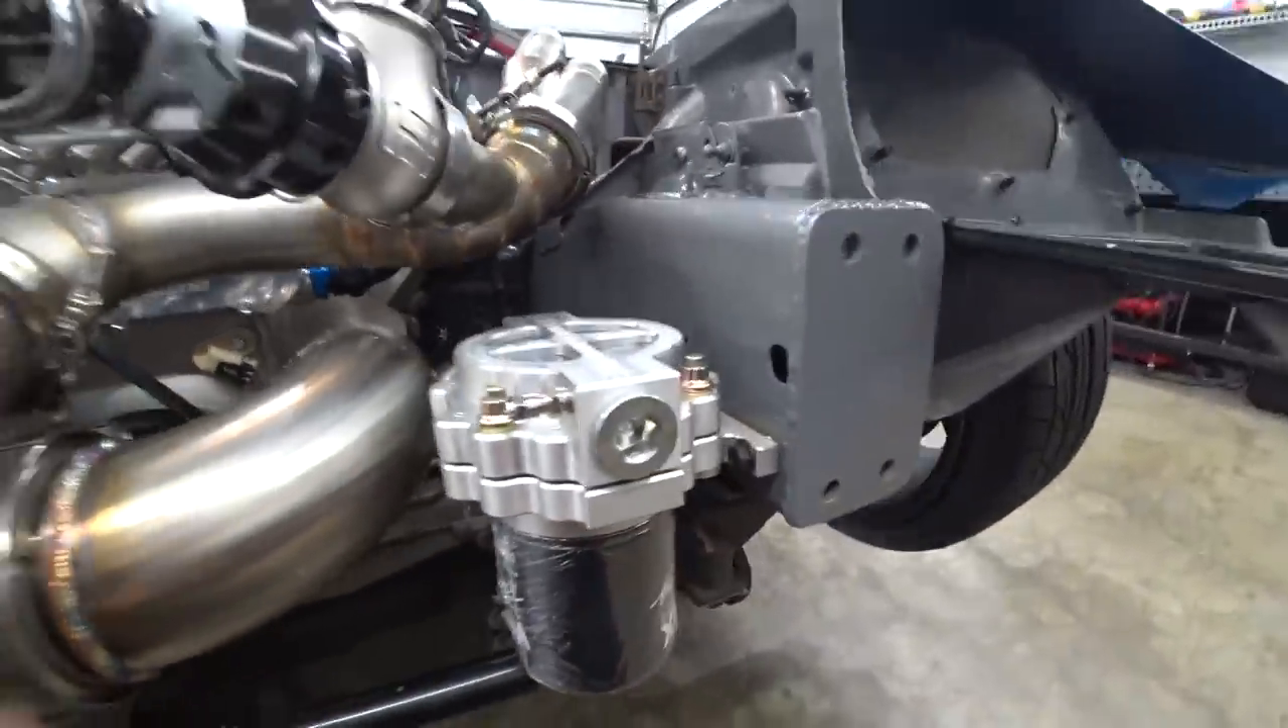Filter housing is mounted nice and secure.